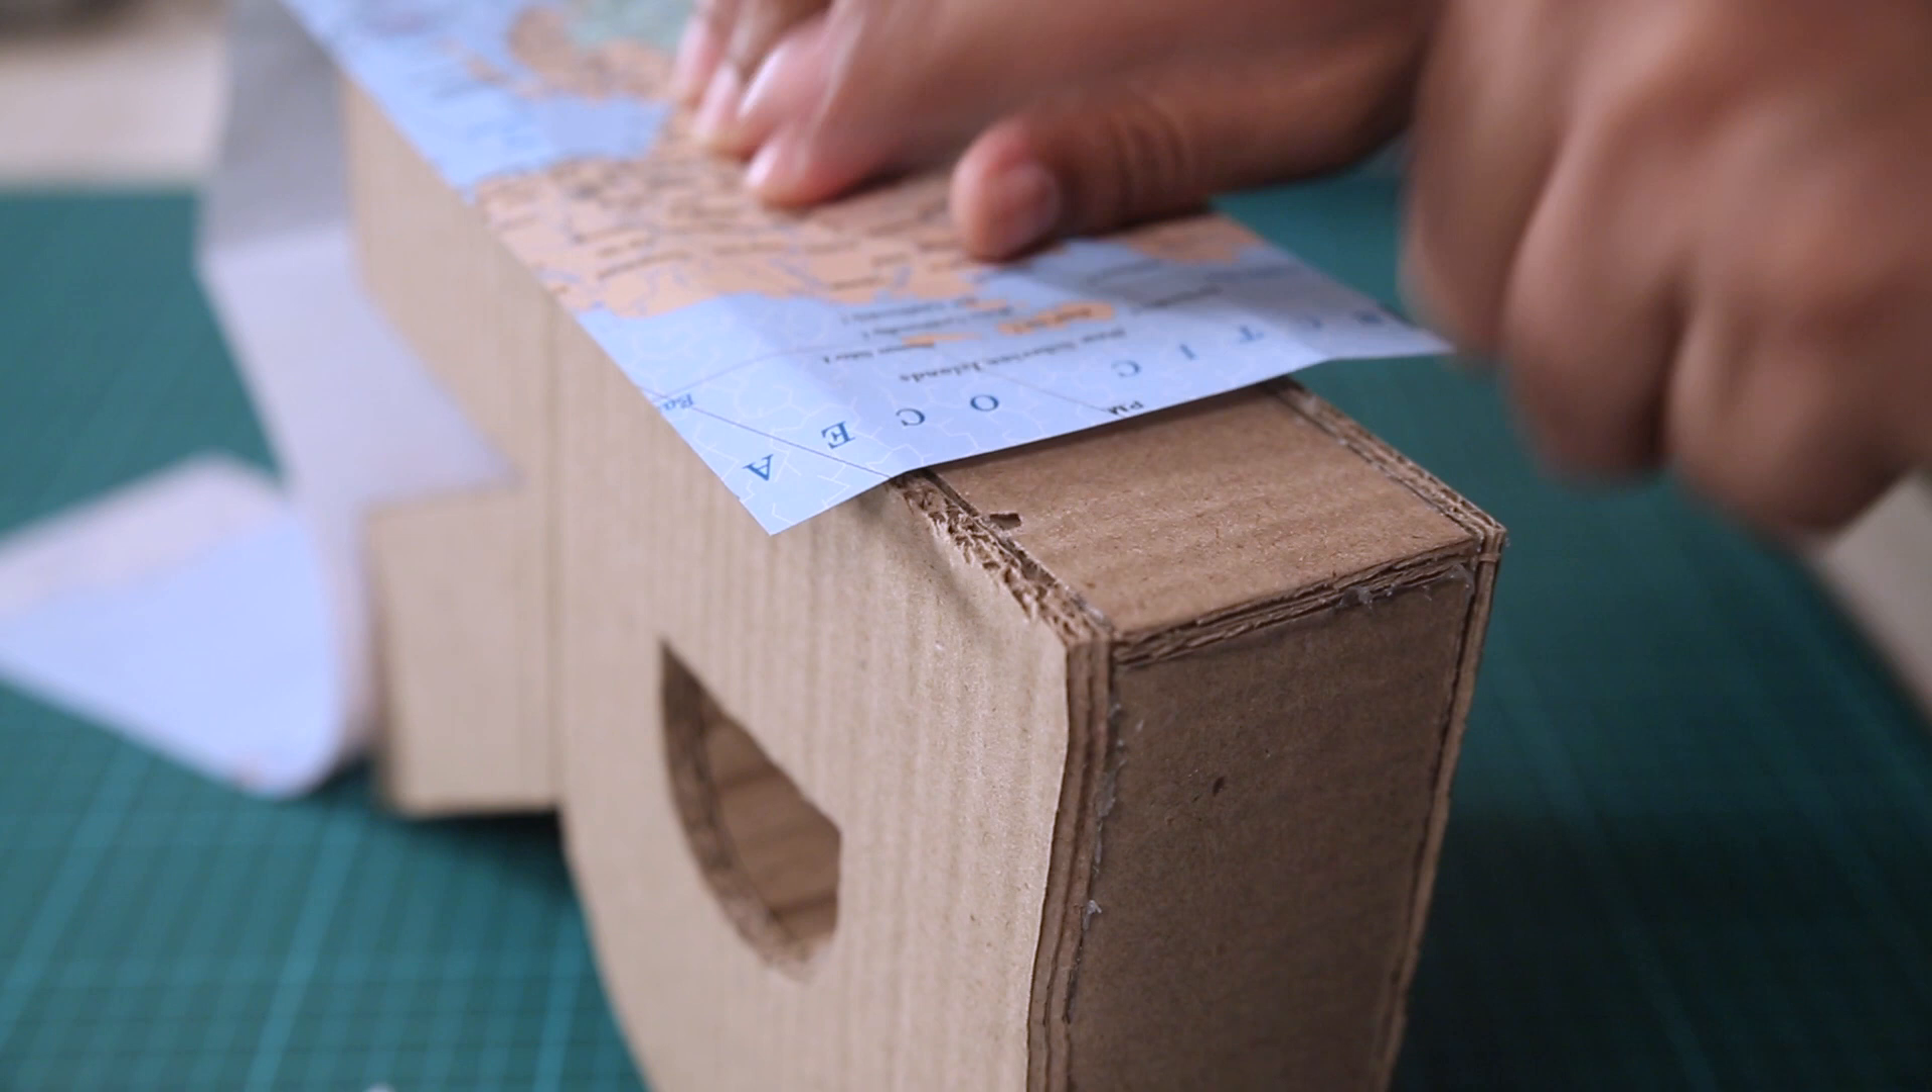Now you can see that the strip is wider than the side of the 3D letter.